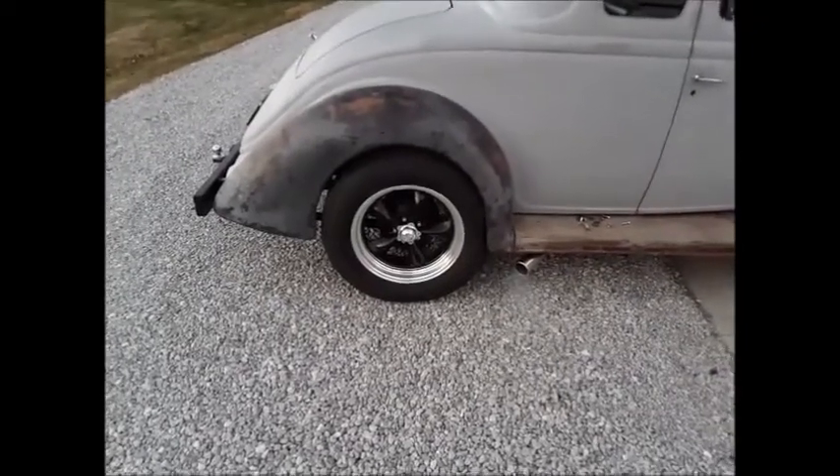You can't get the rear end back far enough to center it in that coupe fender.